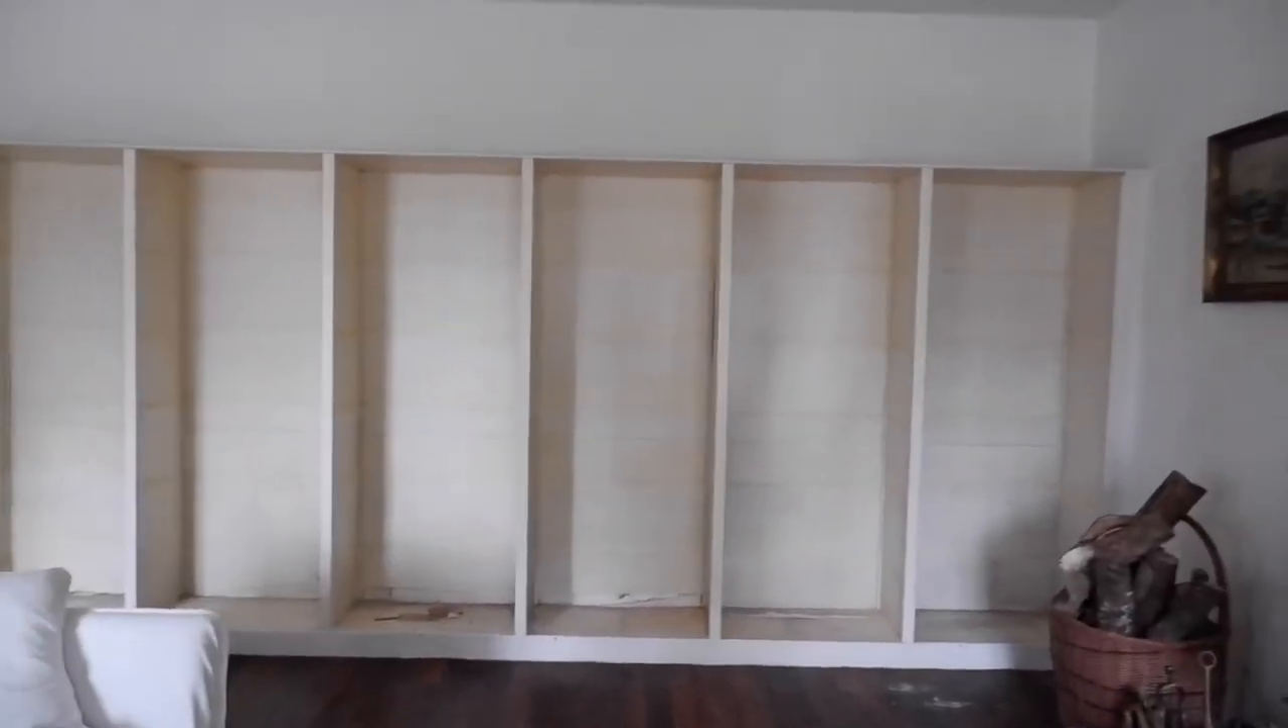Okay, so I finished taking off the shelves.